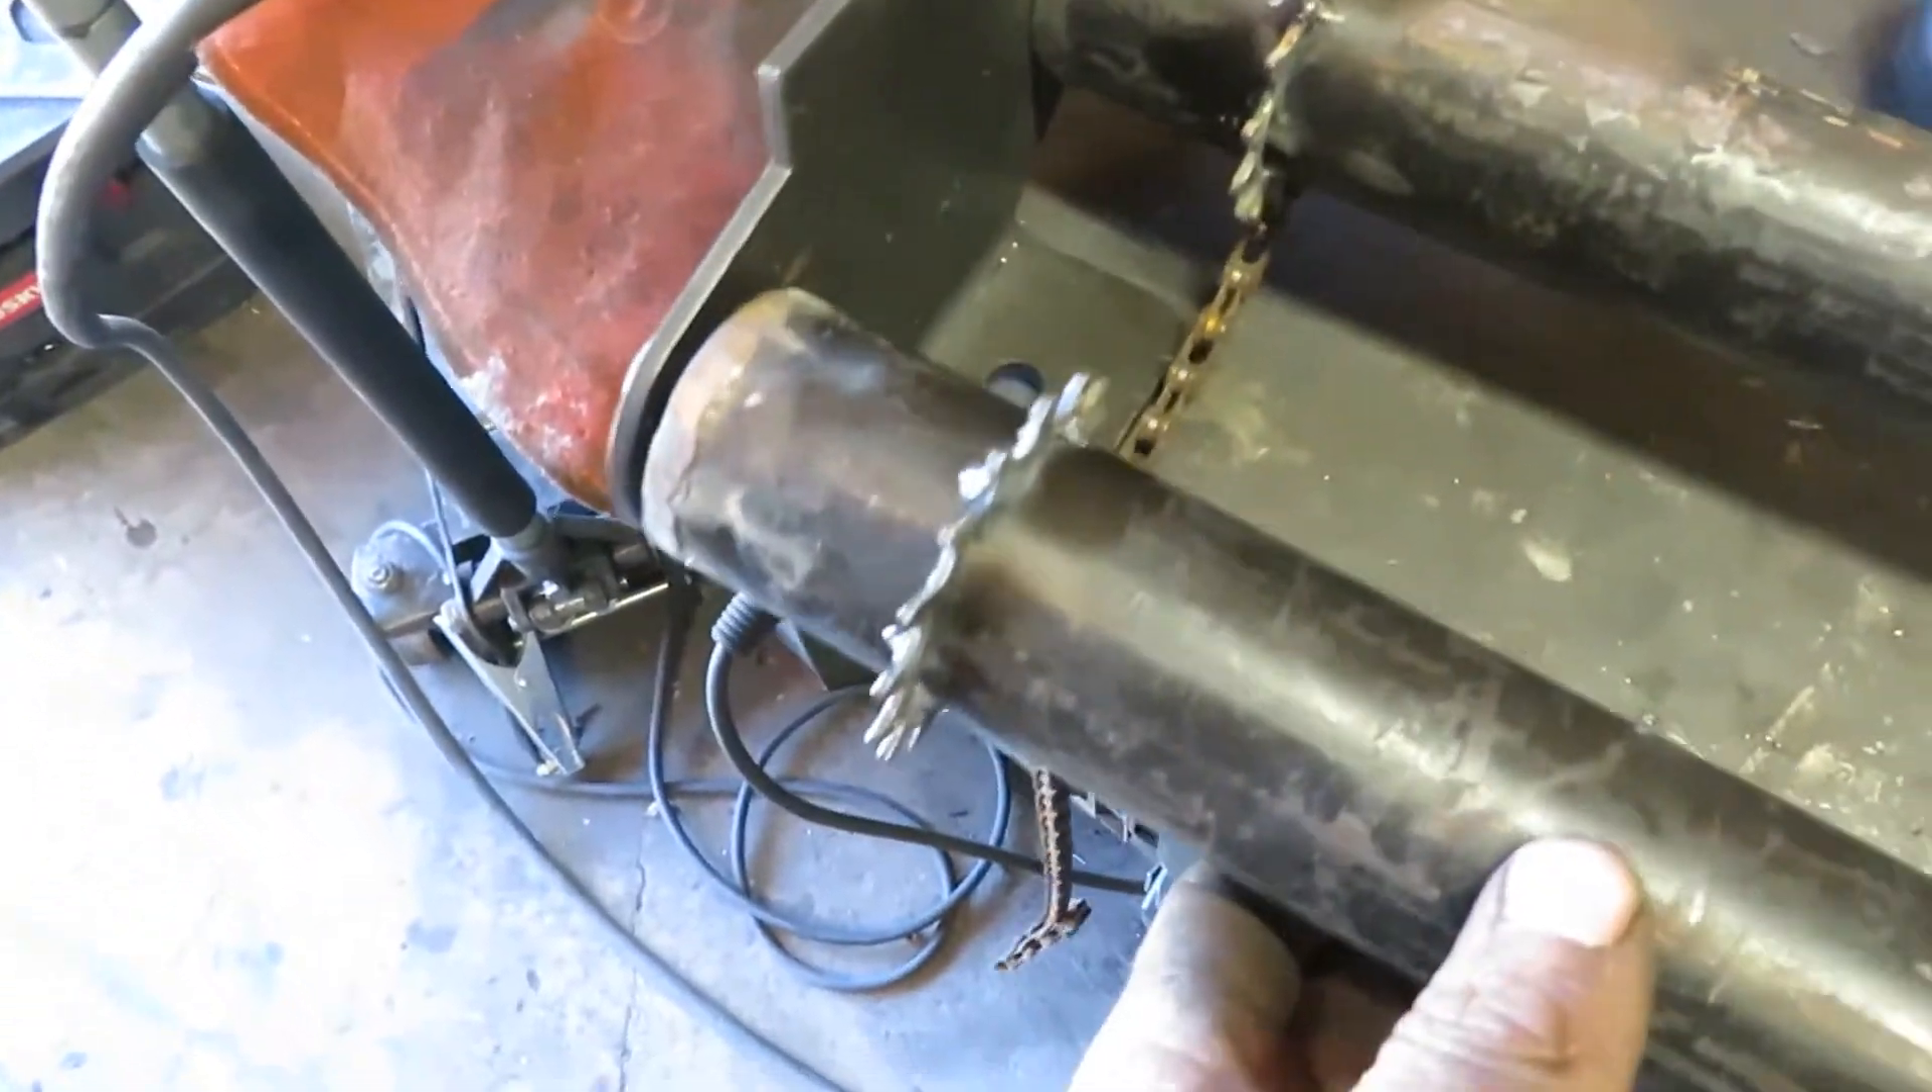I just got these two little gears printed out and welded on there.